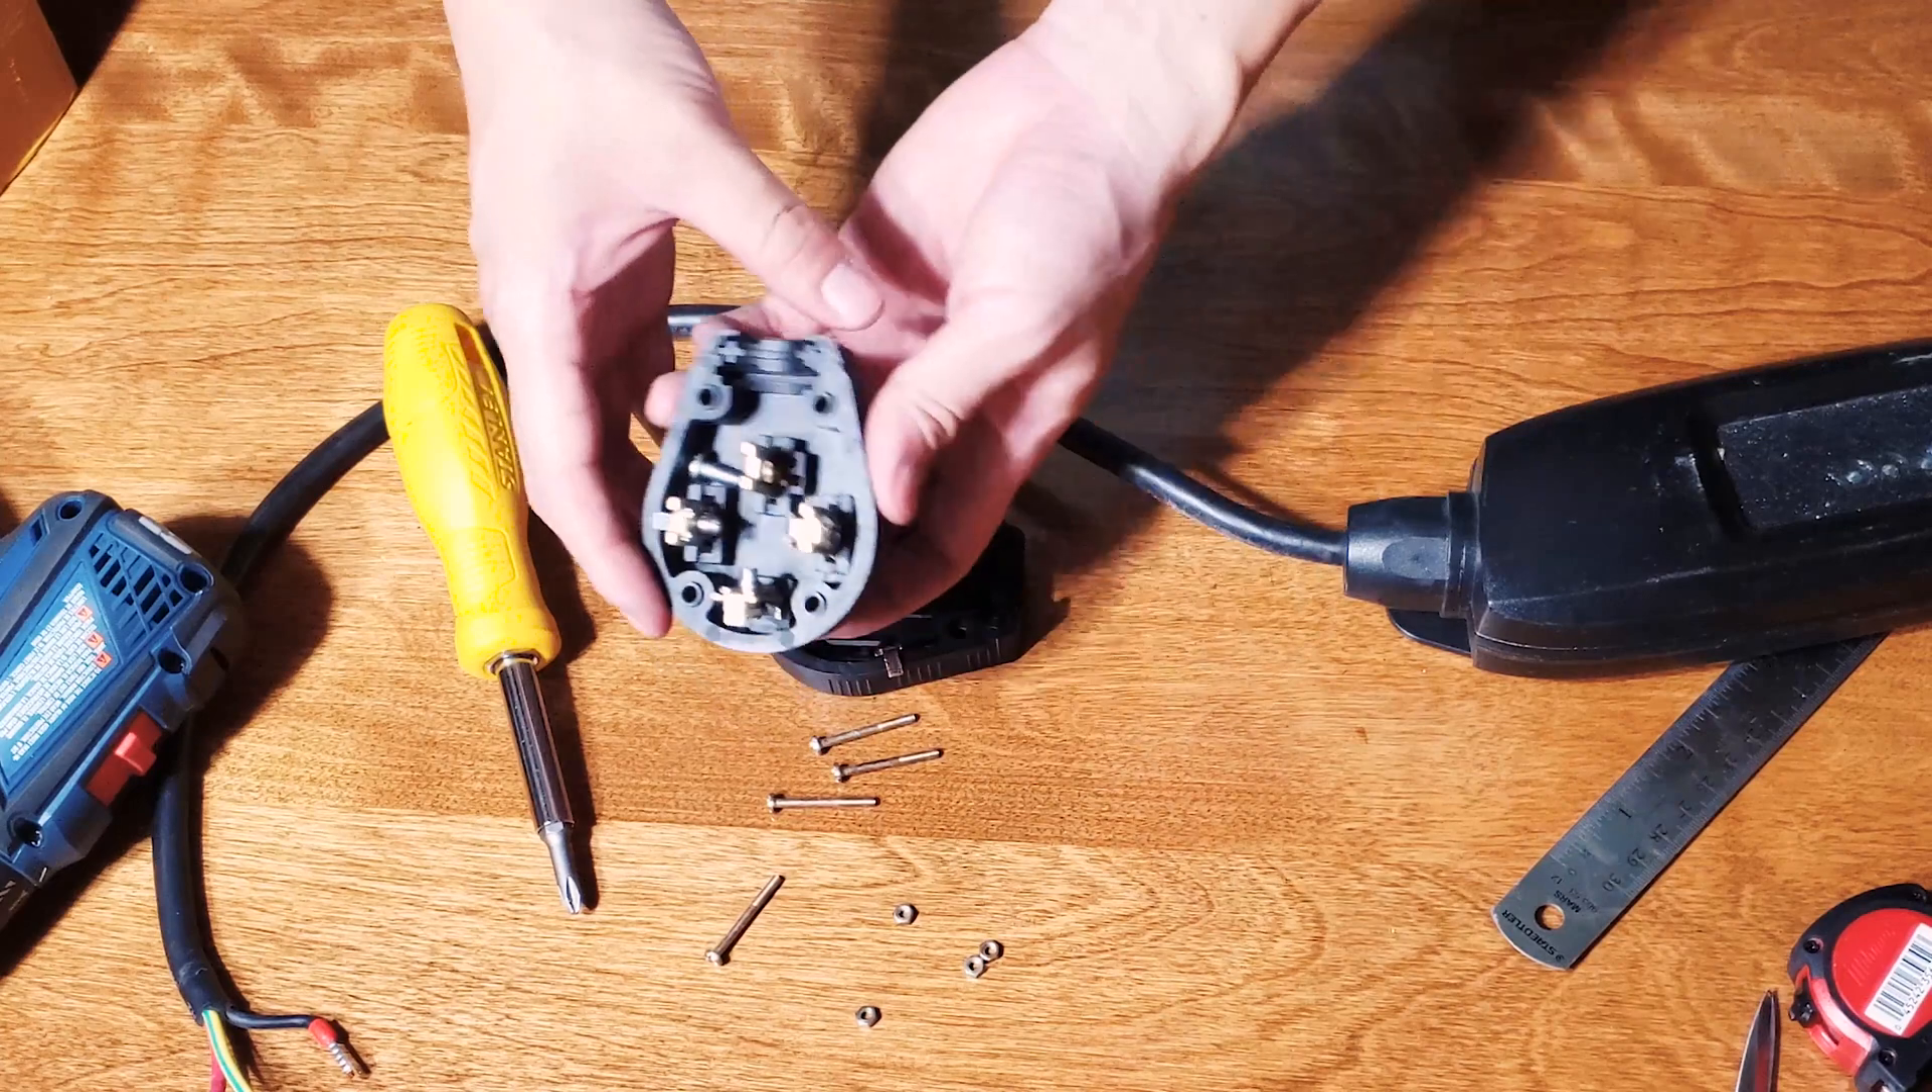We have all the small parts for the cover off which exposes the inner part.